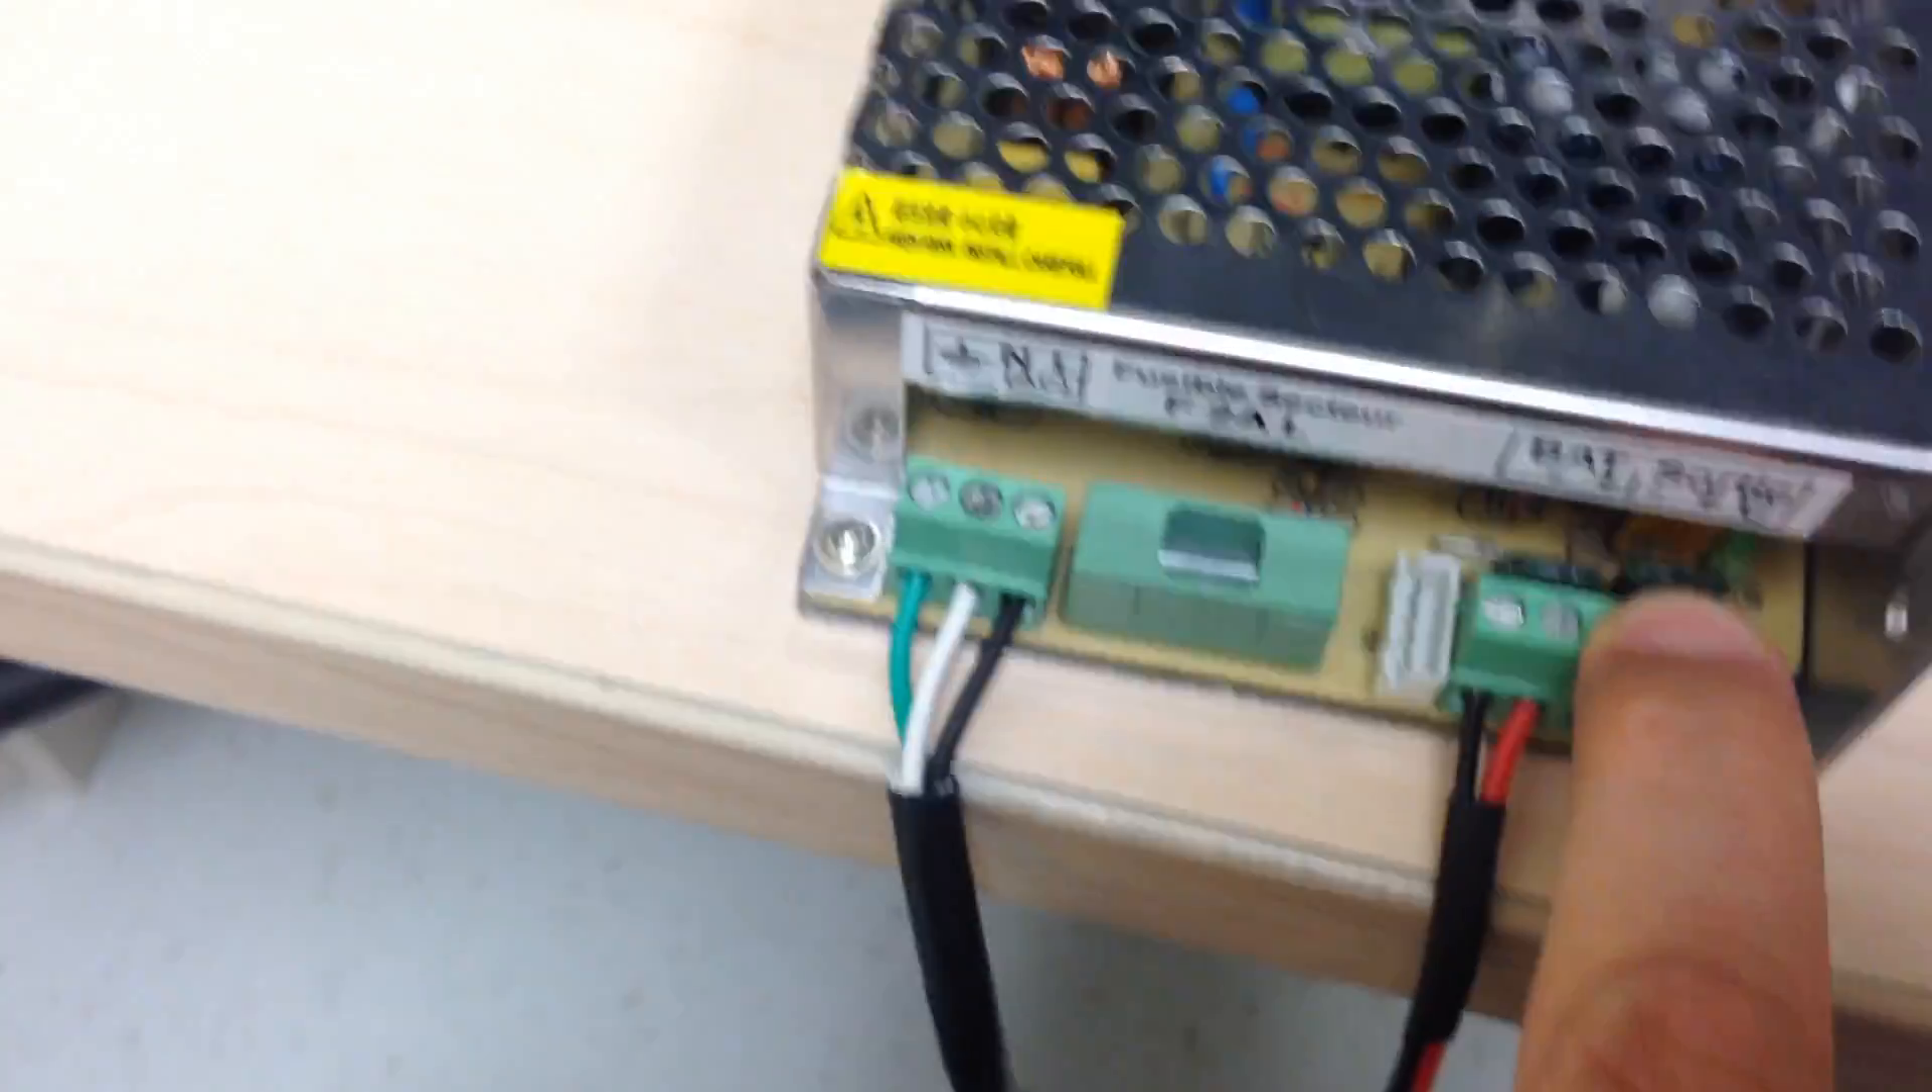And then I've got my AC wired in.